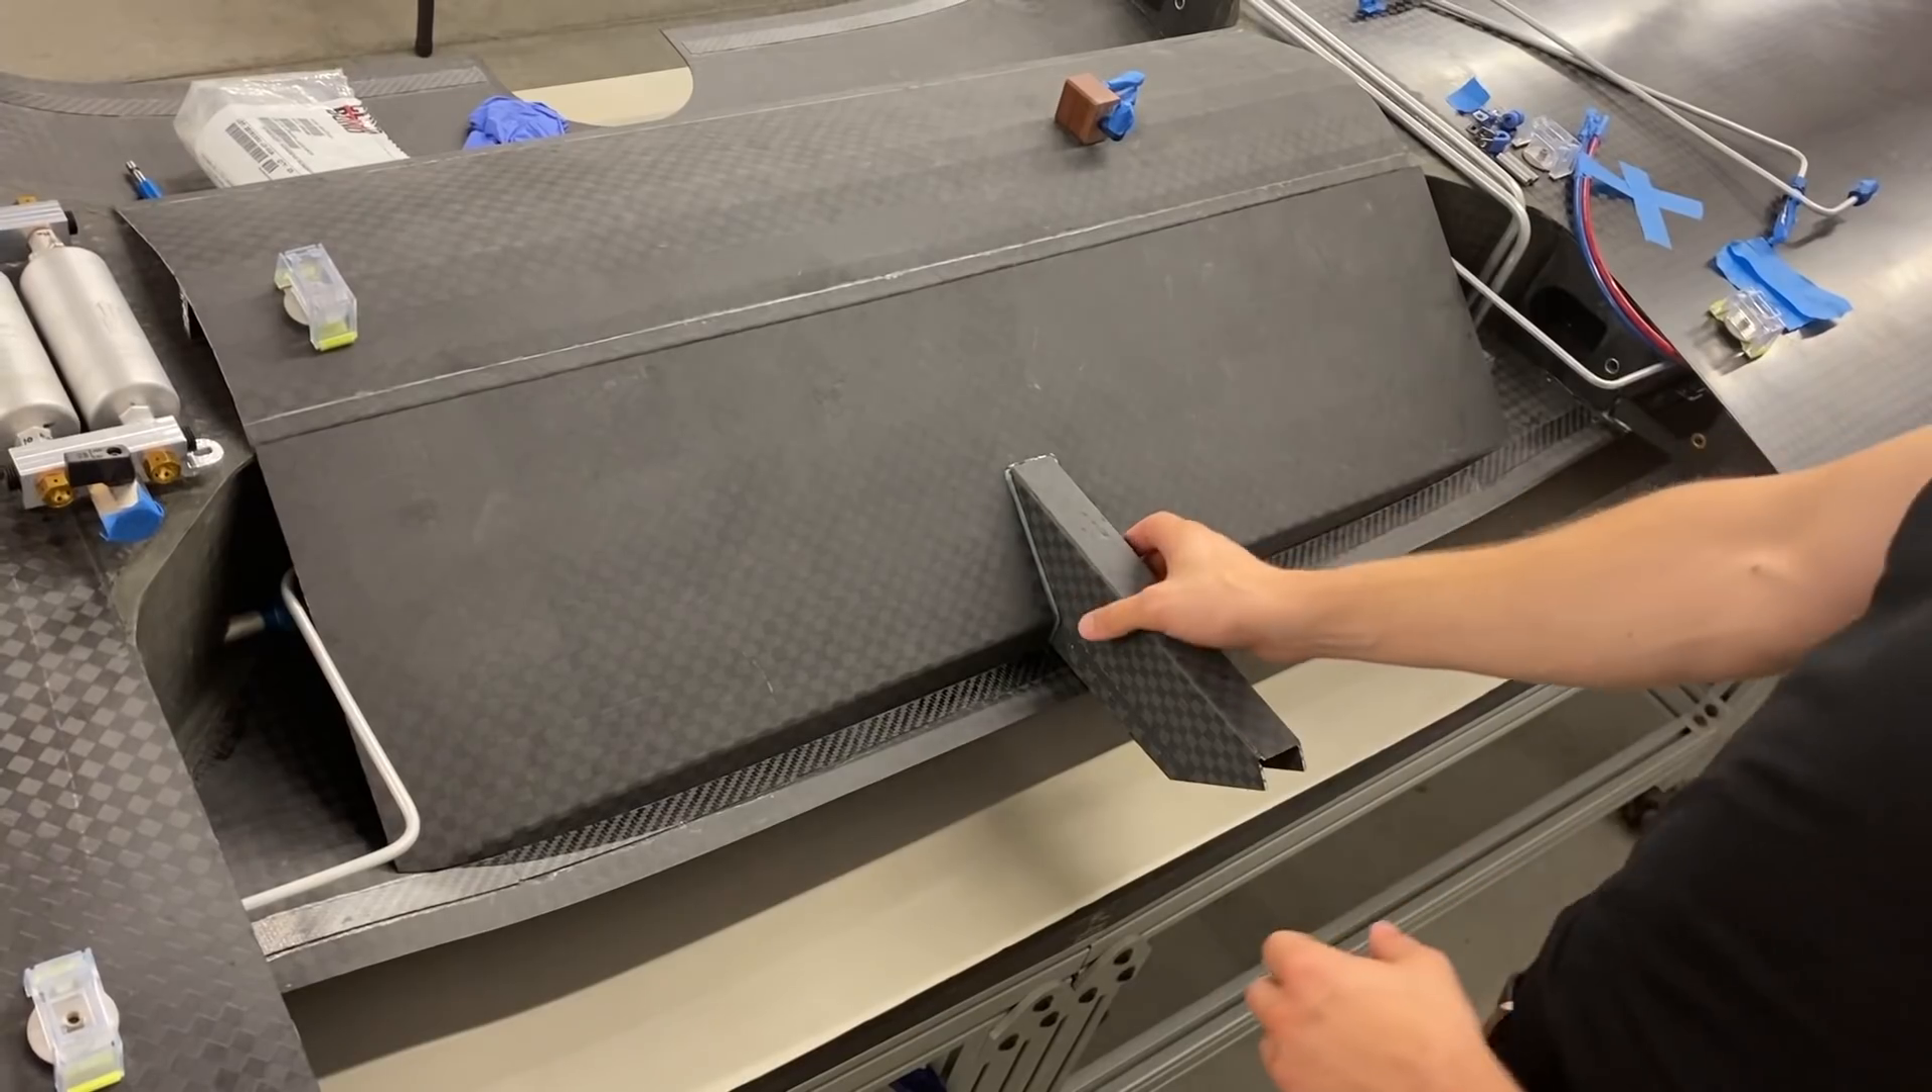So not much to look at right now, that's because we have our seat bottom panel put in place.